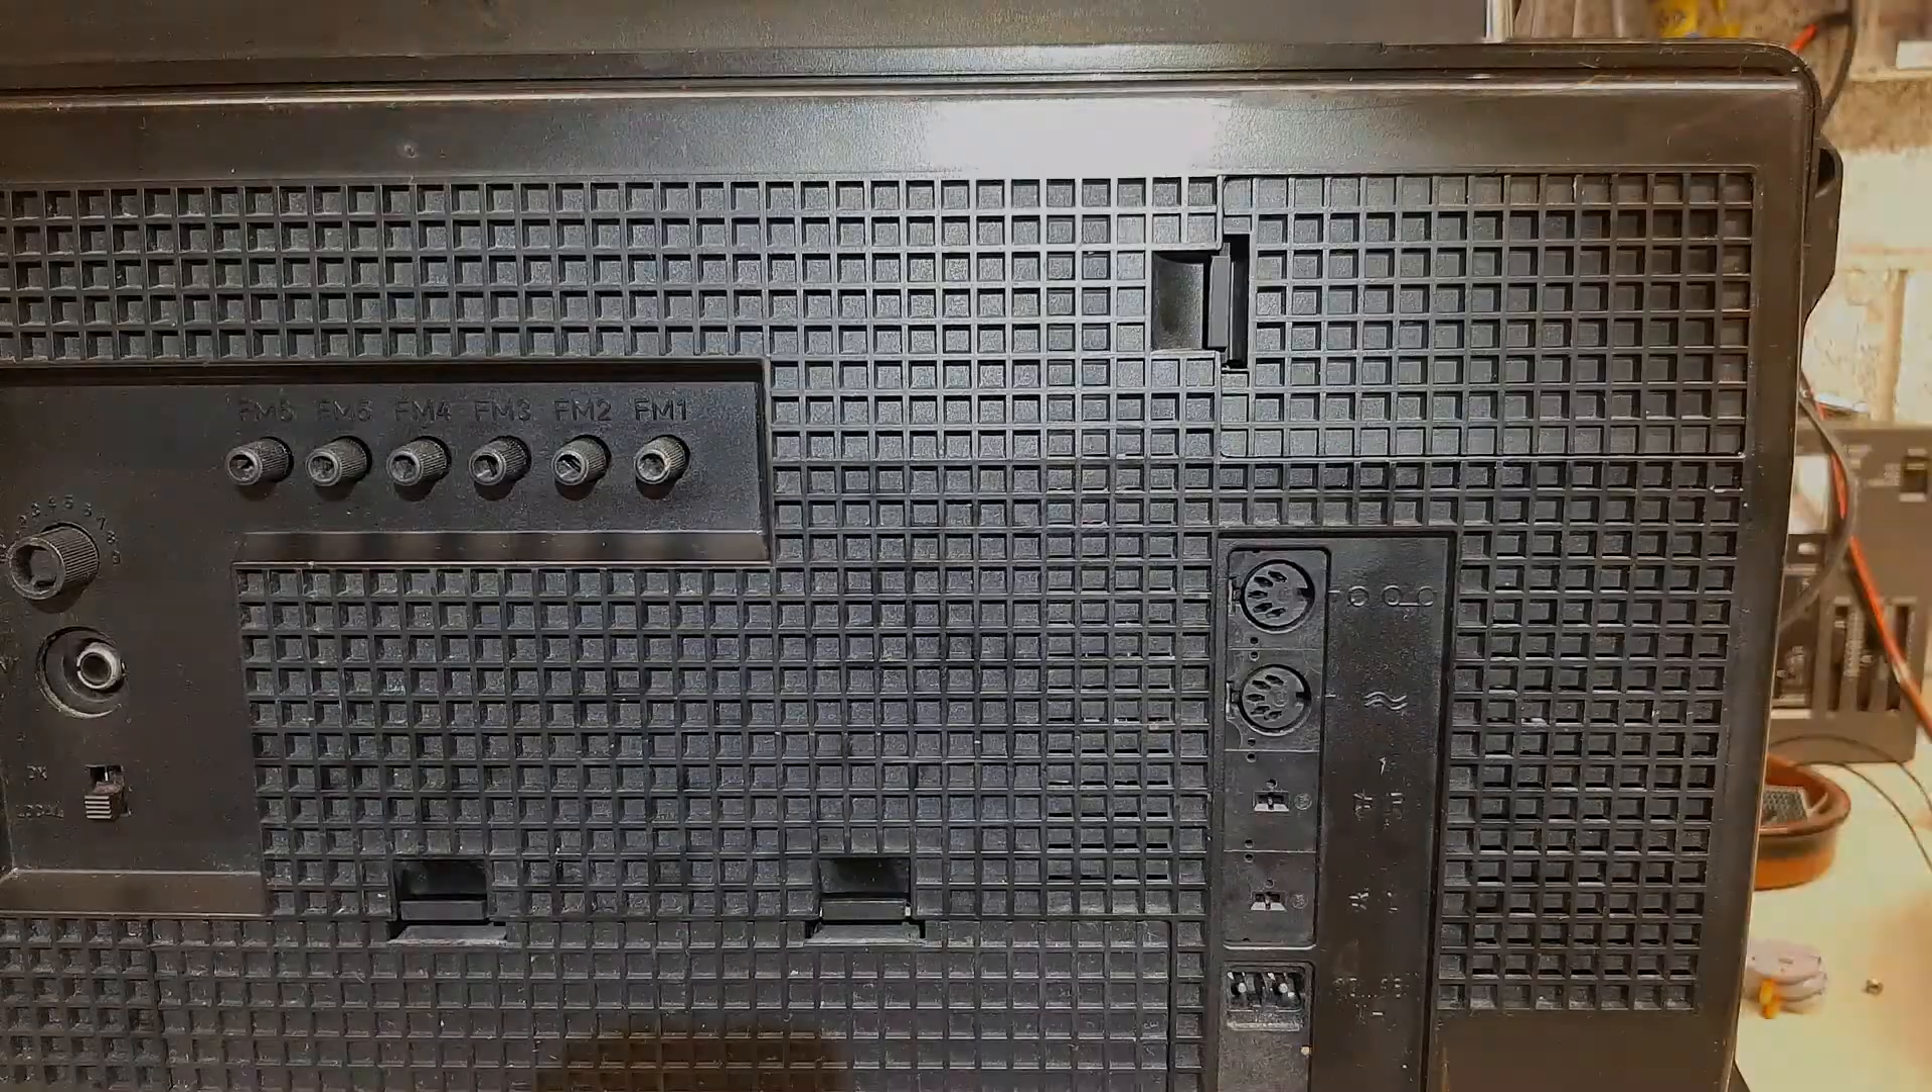The back cover is now in place.